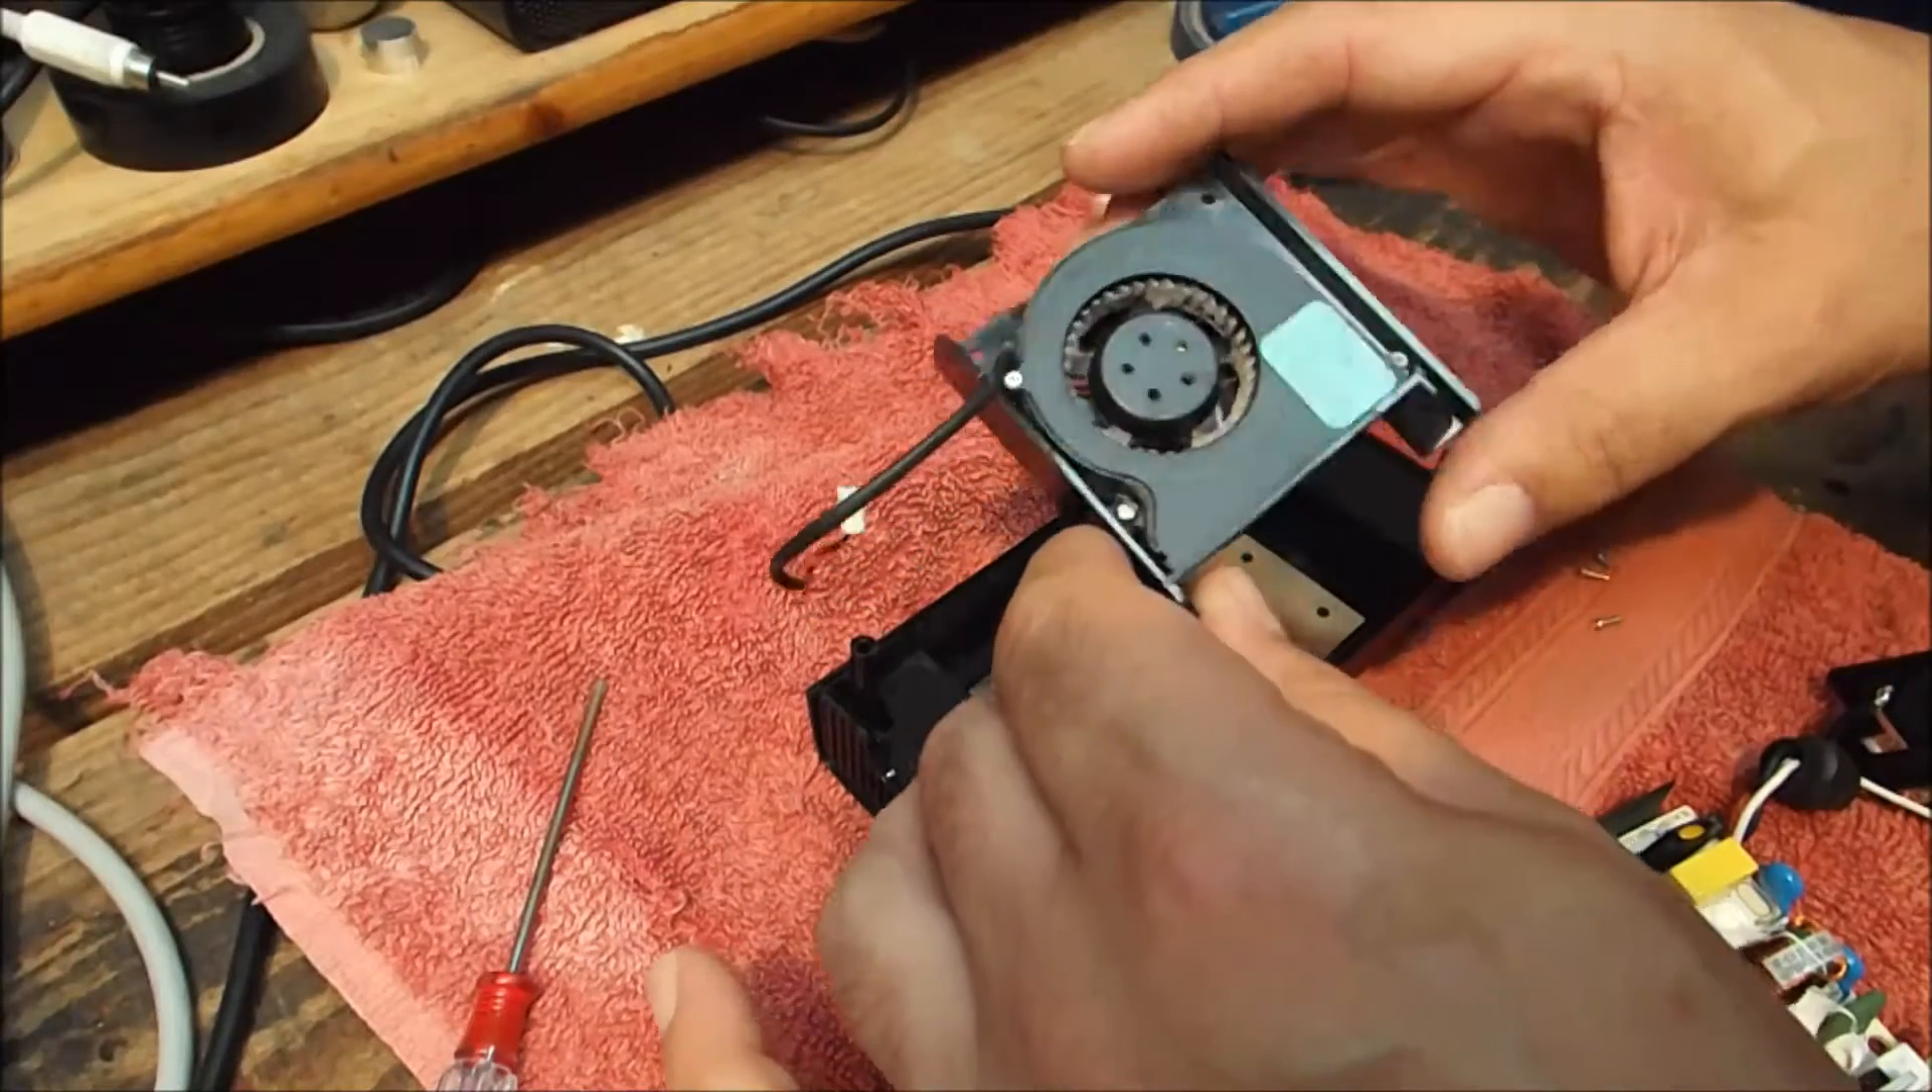Just out of curiosity I've pulled the fan out.